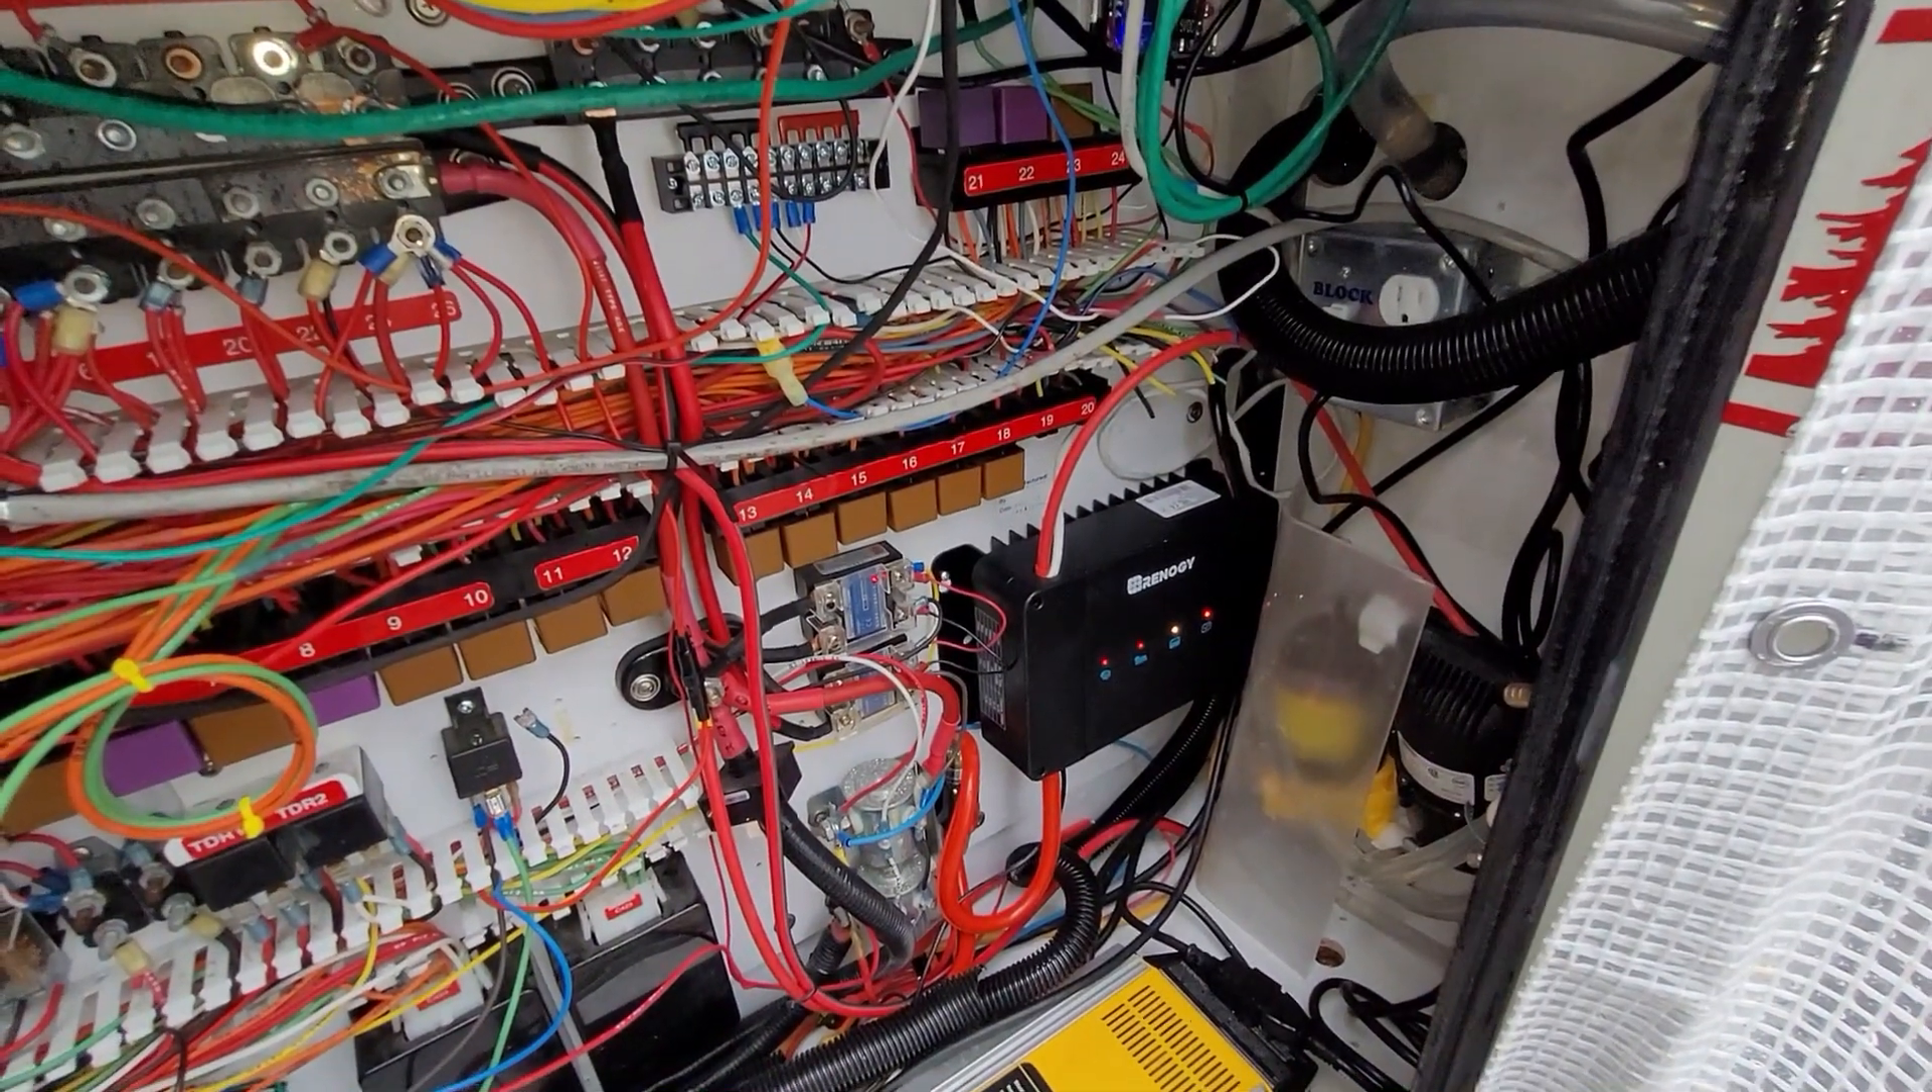Well, it's raining again, but I got my little tent up over the opening of my electrical panel and I've completed installing my Renogy DC to DC charger with built-in MPPT.